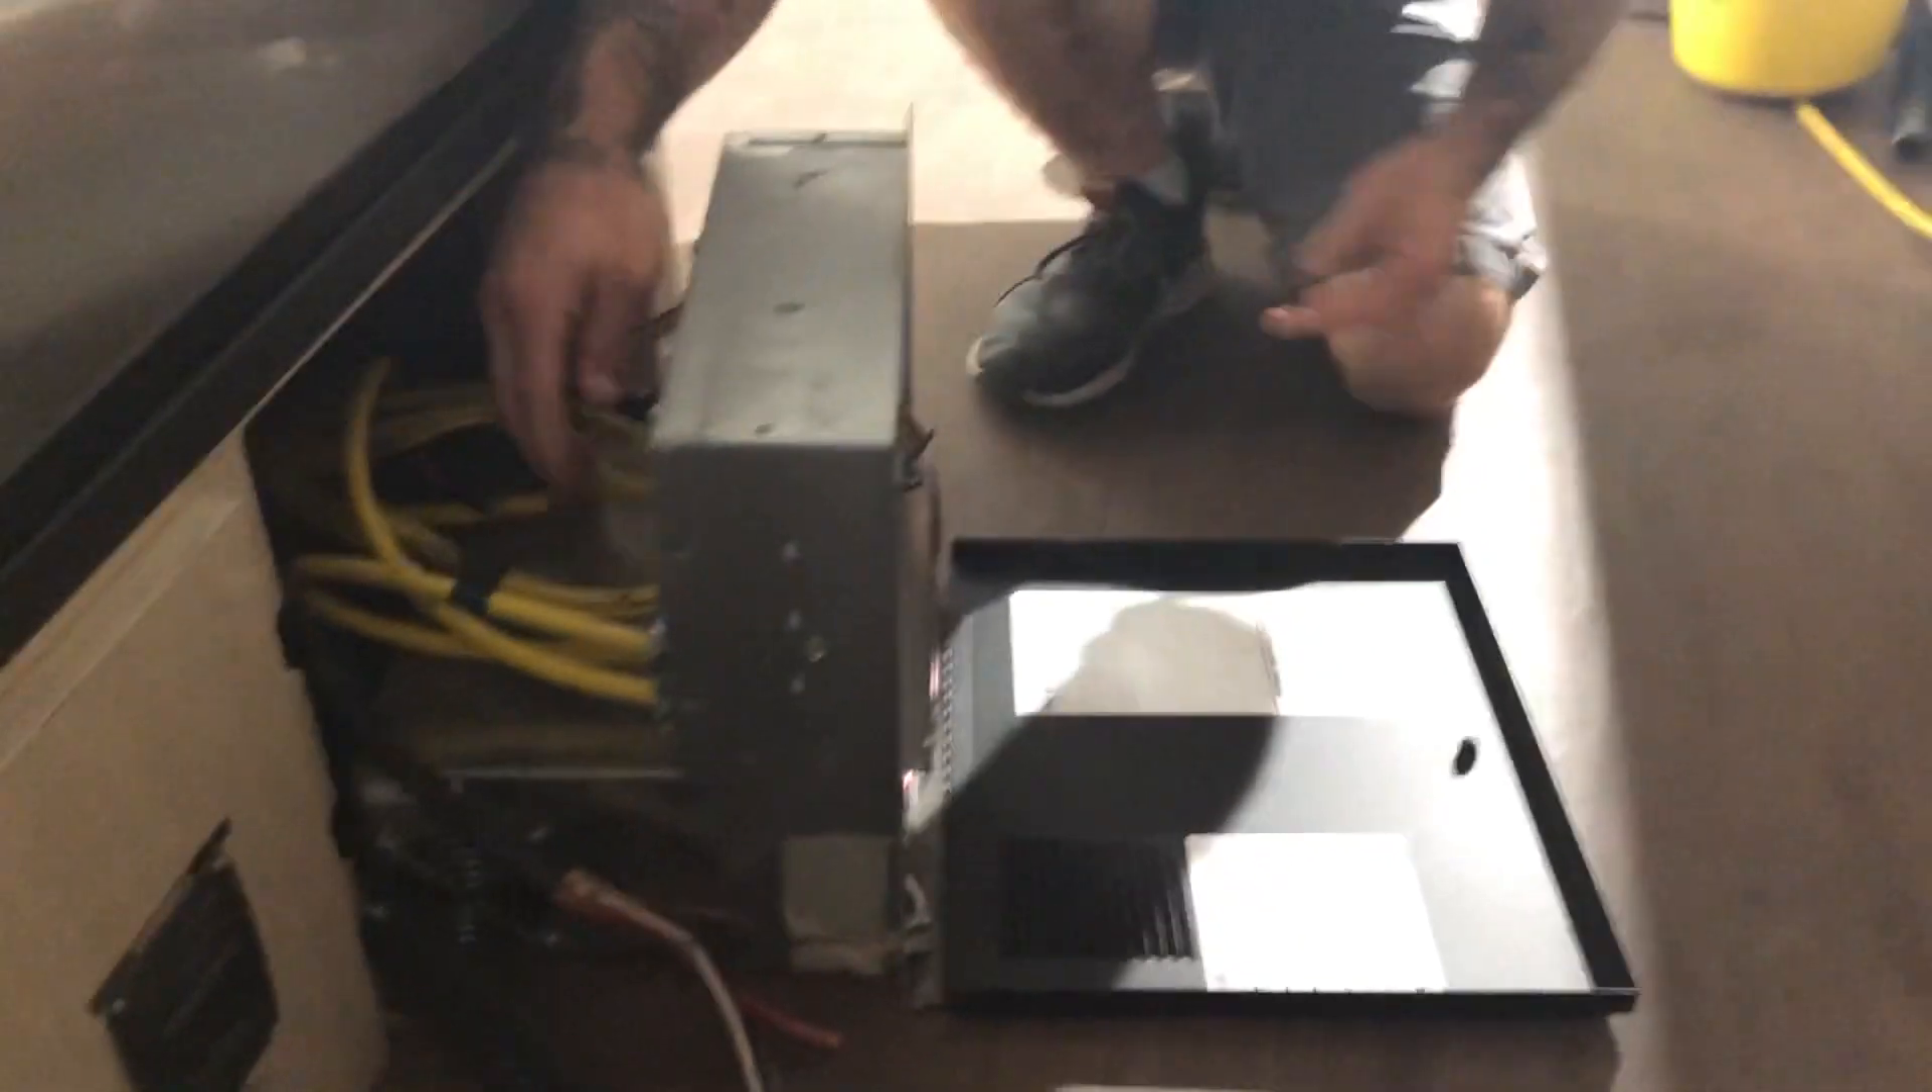We have the cover plate off because I haven't got a QC yet.